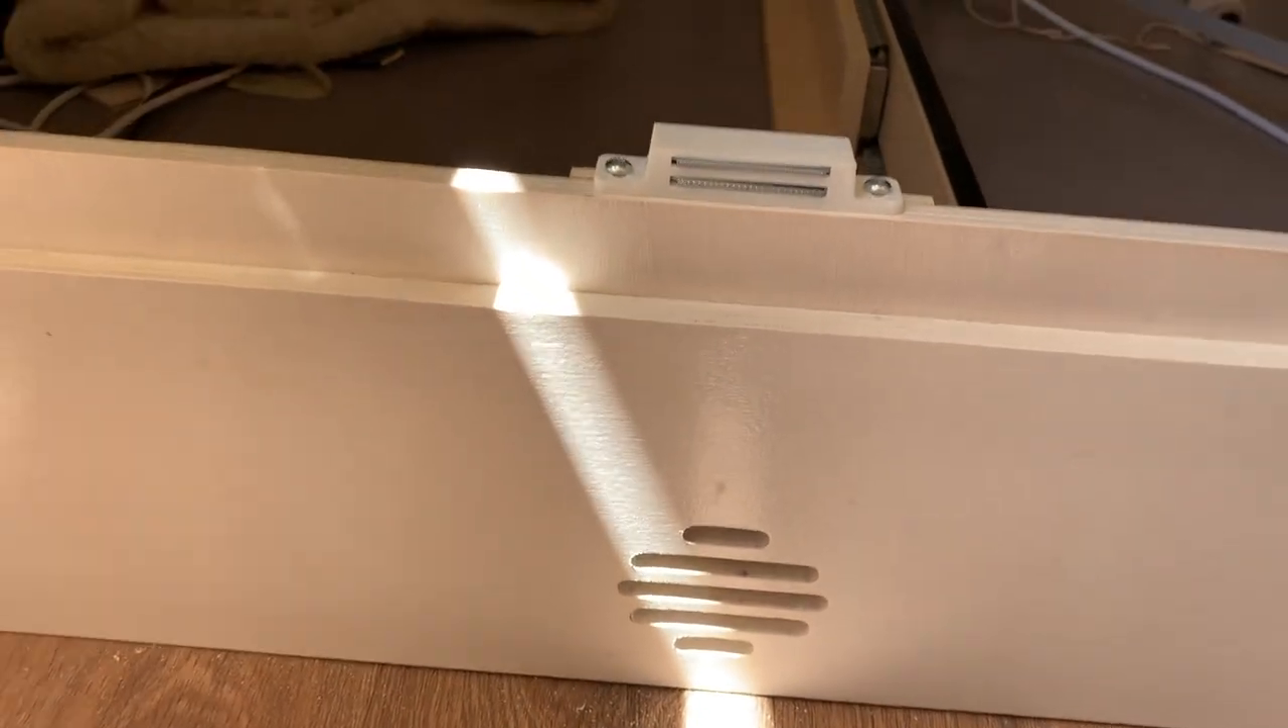I mounted the magnets on these doors.